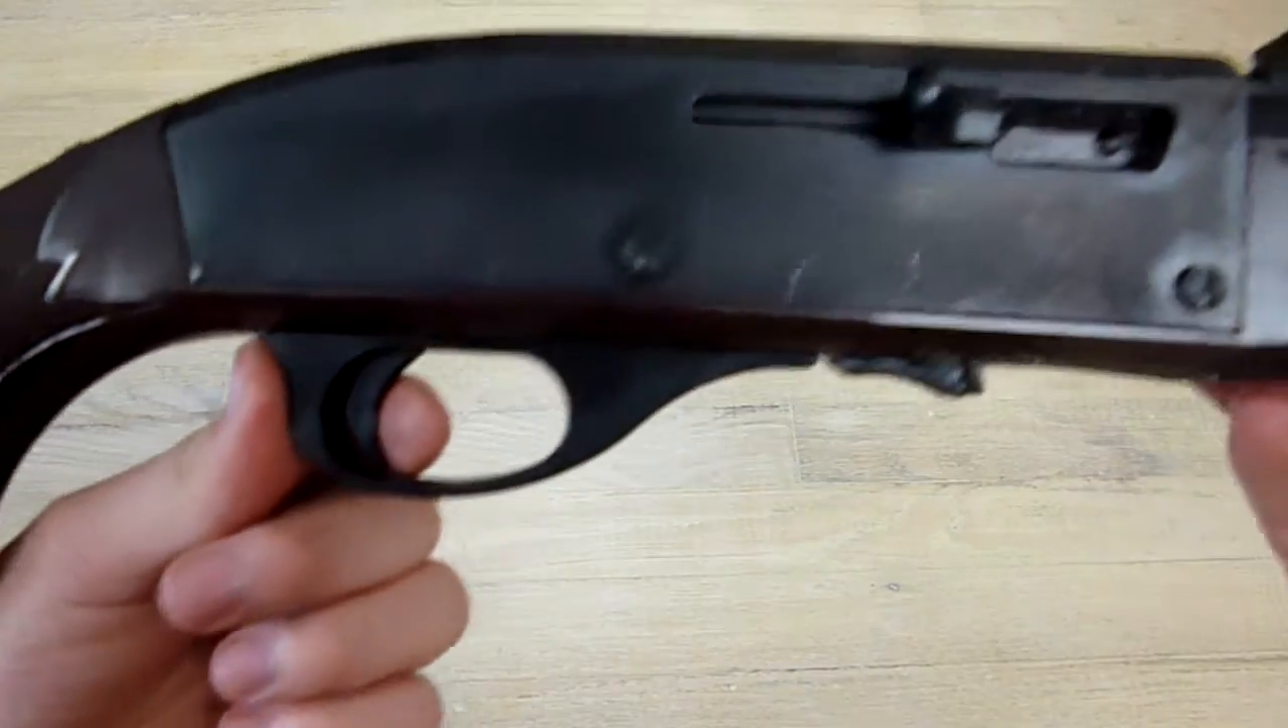I now have a trigger, obviously.